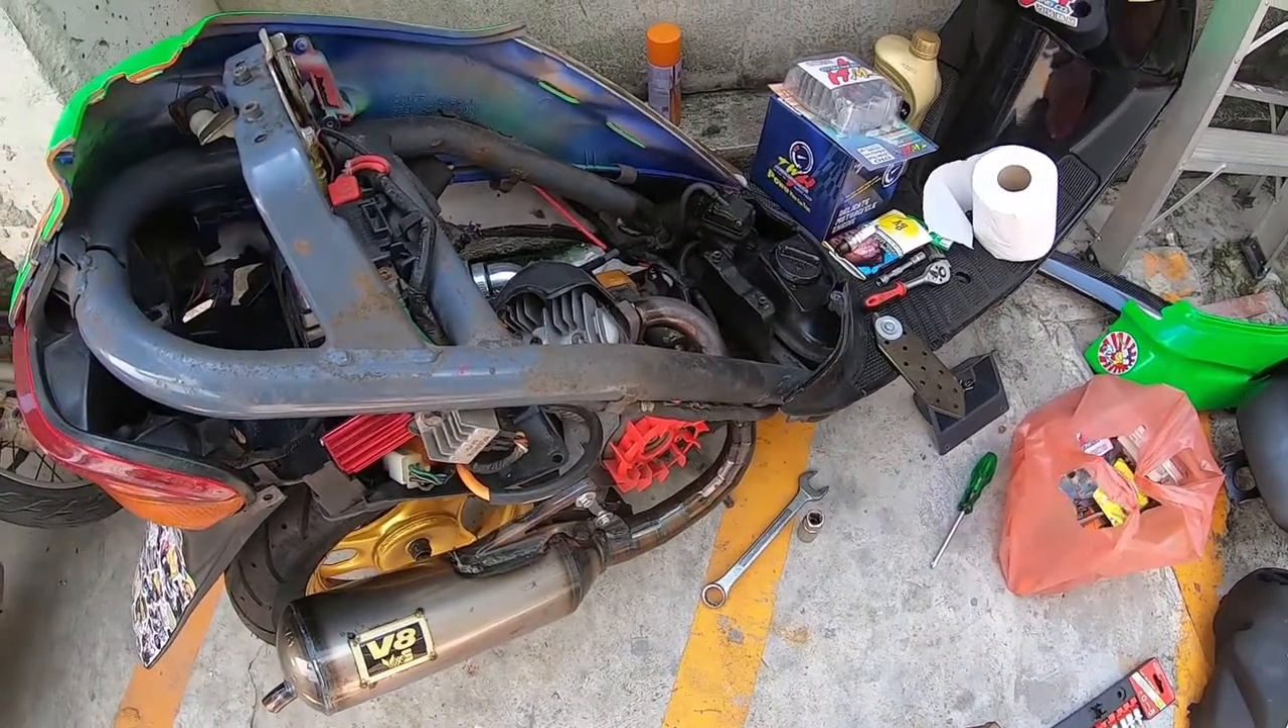I've taken off the panels that are necessary to take off that's the seat the side panel the skirt panel.